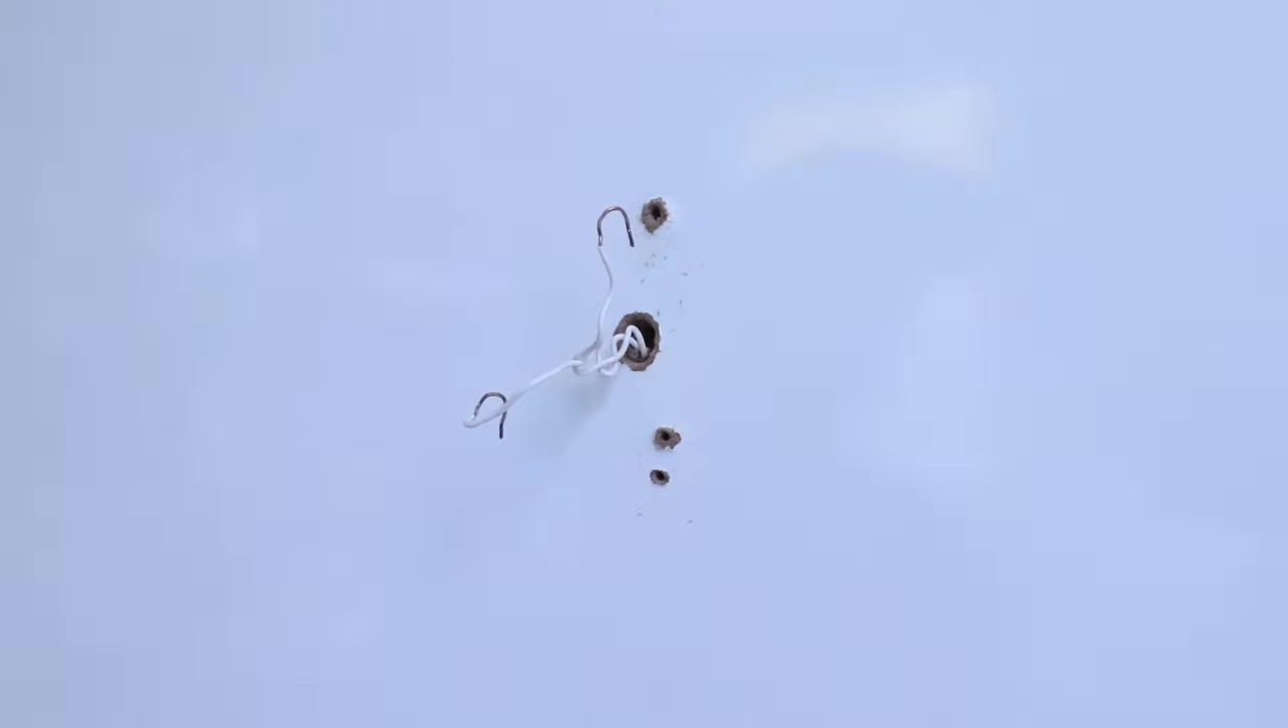We've got both of our wires free, which means we're ready to get the new doorbell installed.